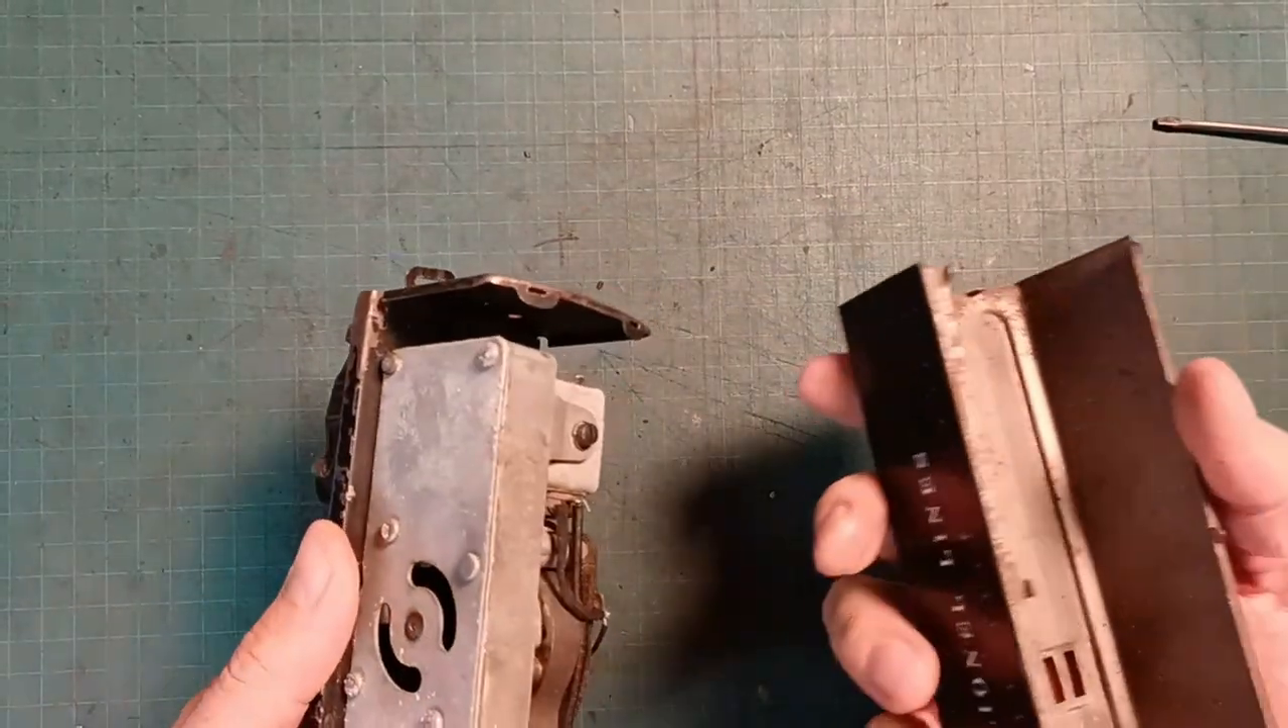Okay, so there is our cover off with all the tabs intact.